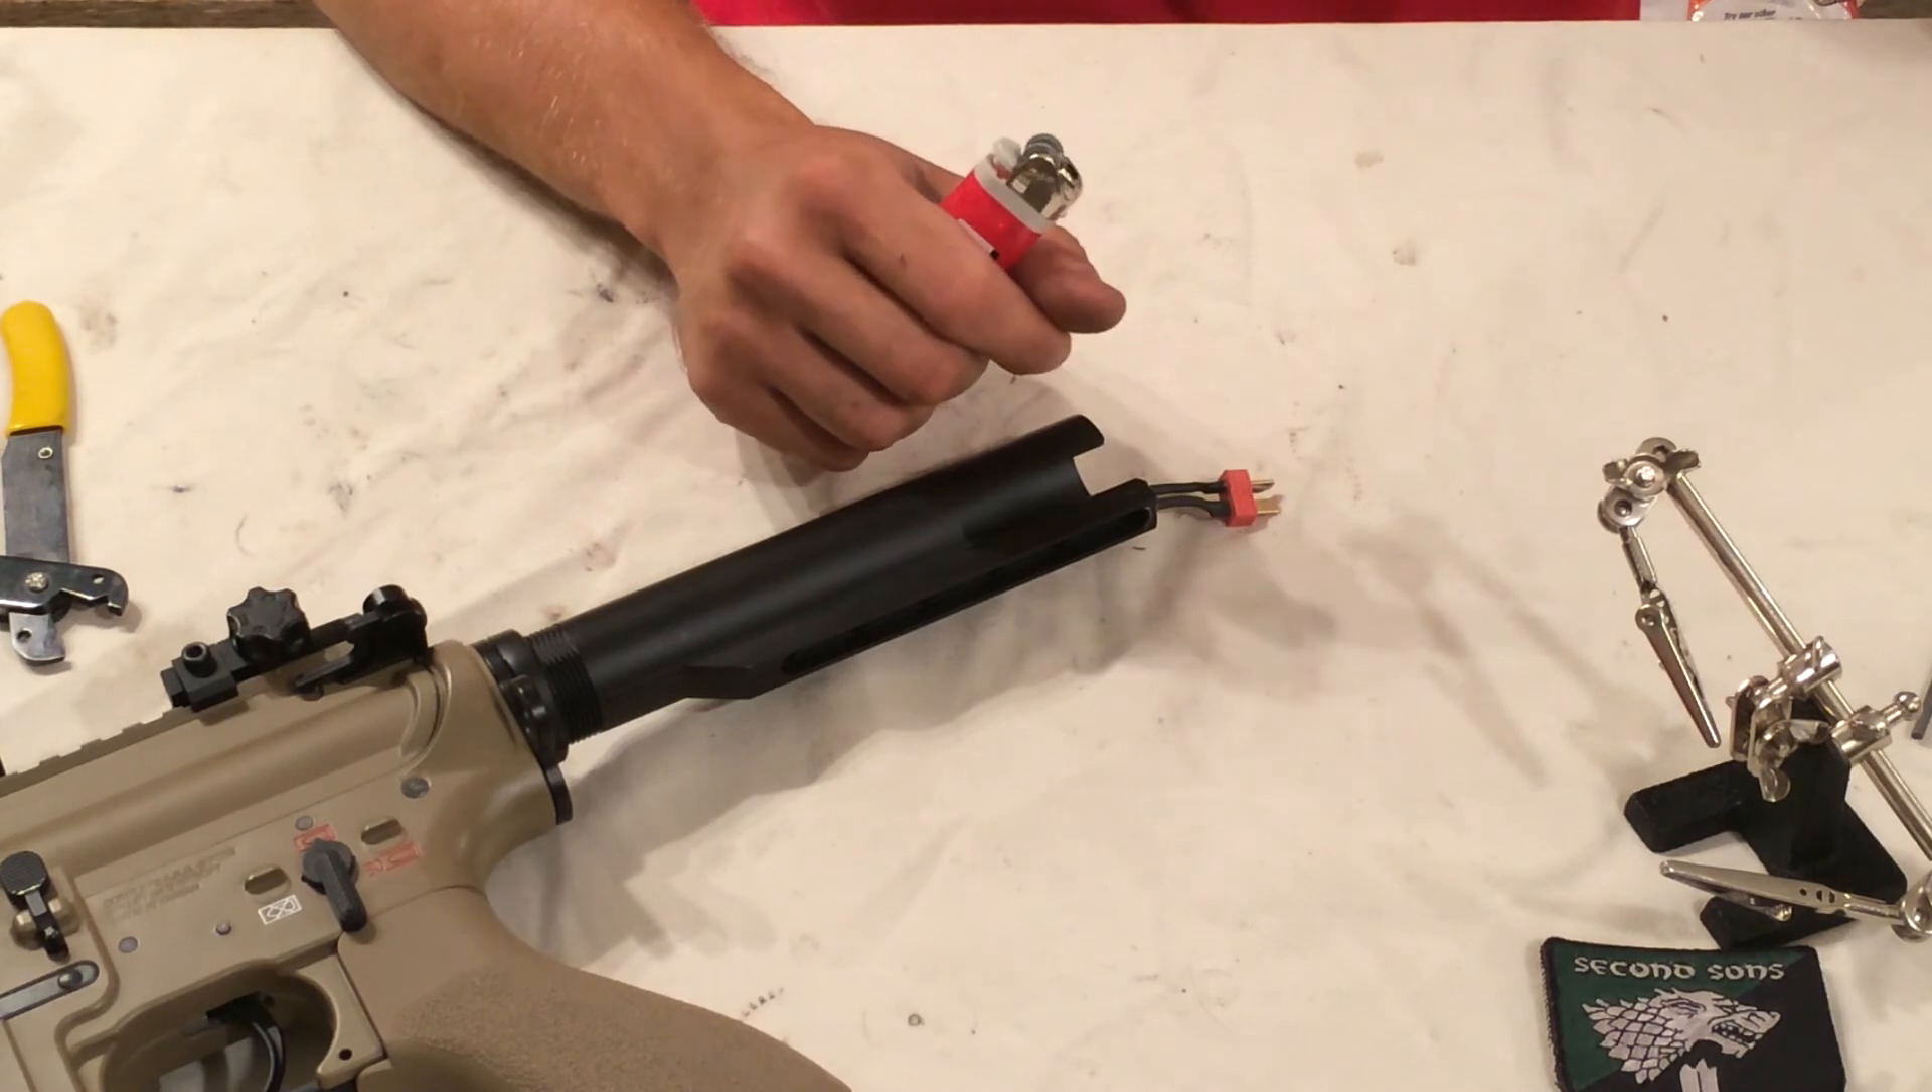All right there you go now you've got a Dean's connector on your gun.